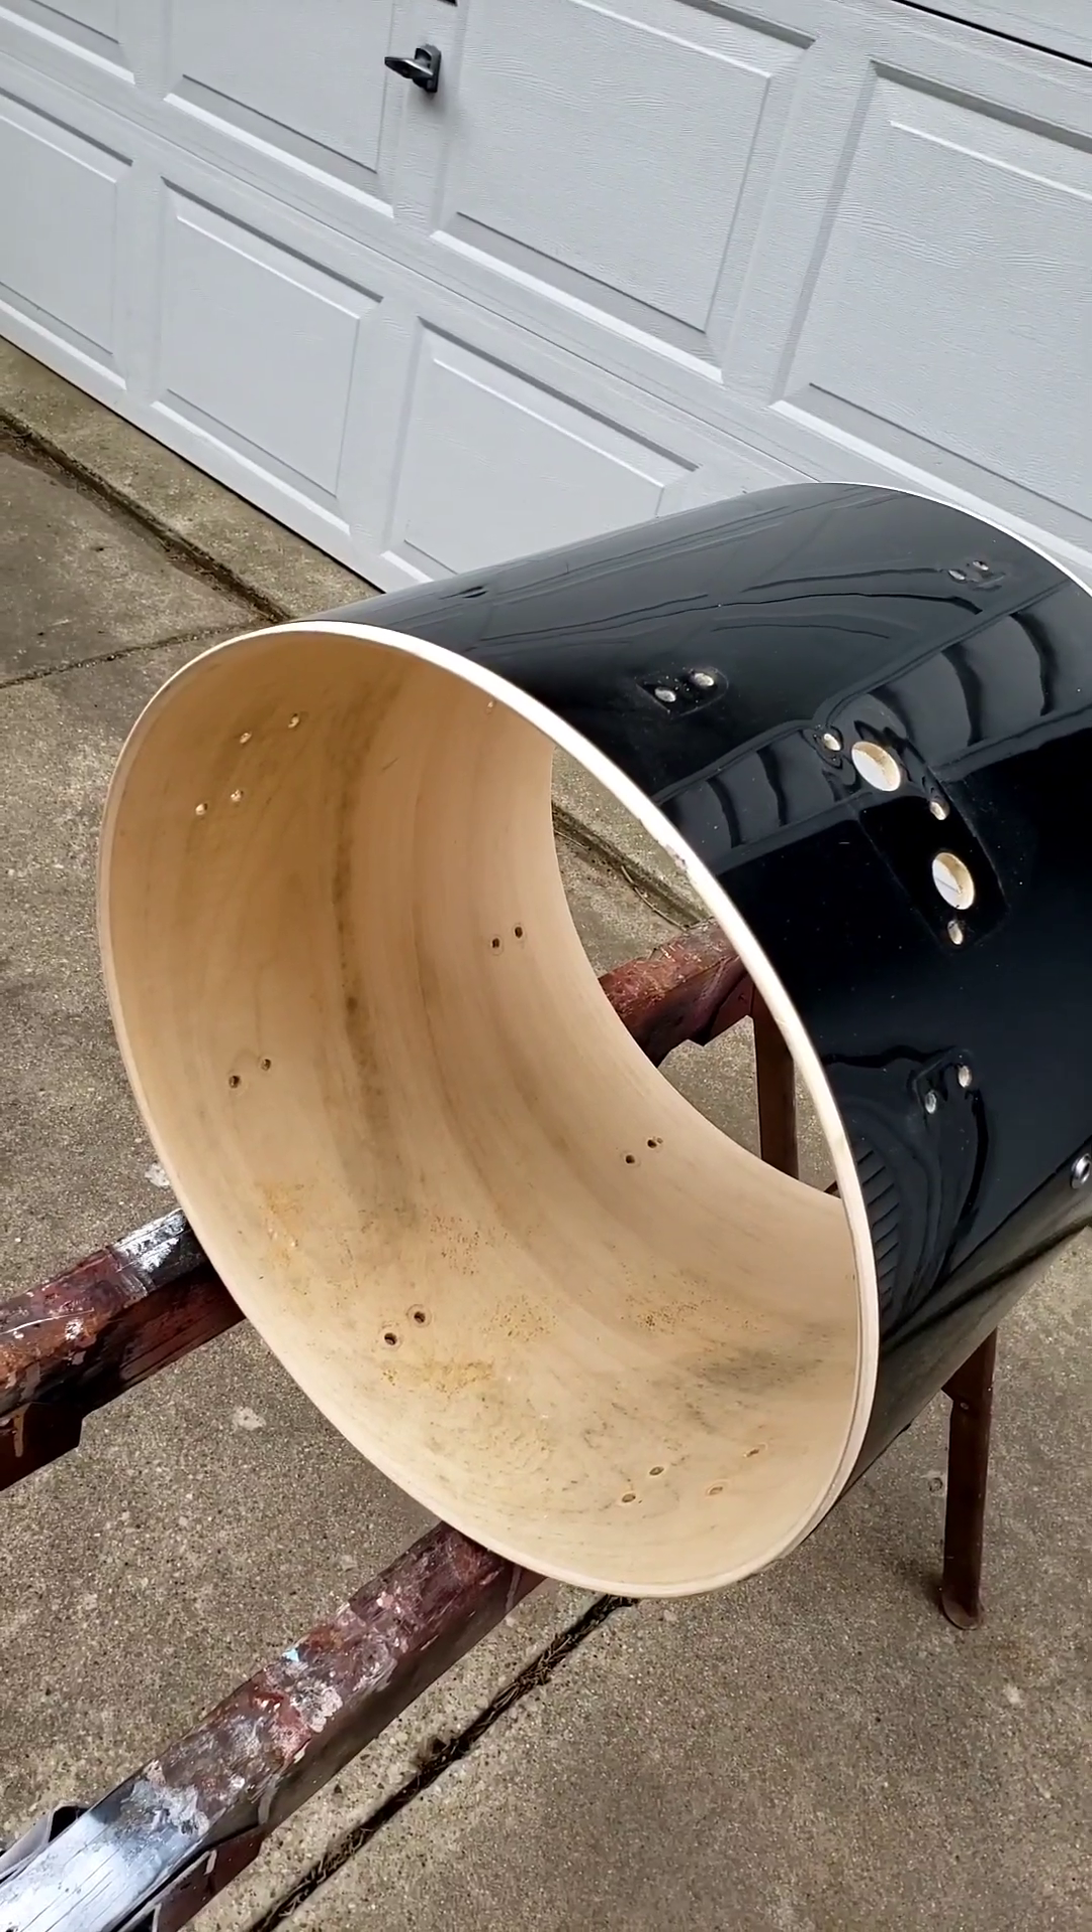So you can see I've taken all the hardware off the drum, and I got it outside on a couple of horses, because since we're going to do some sanding, you don't want to do that indoors.